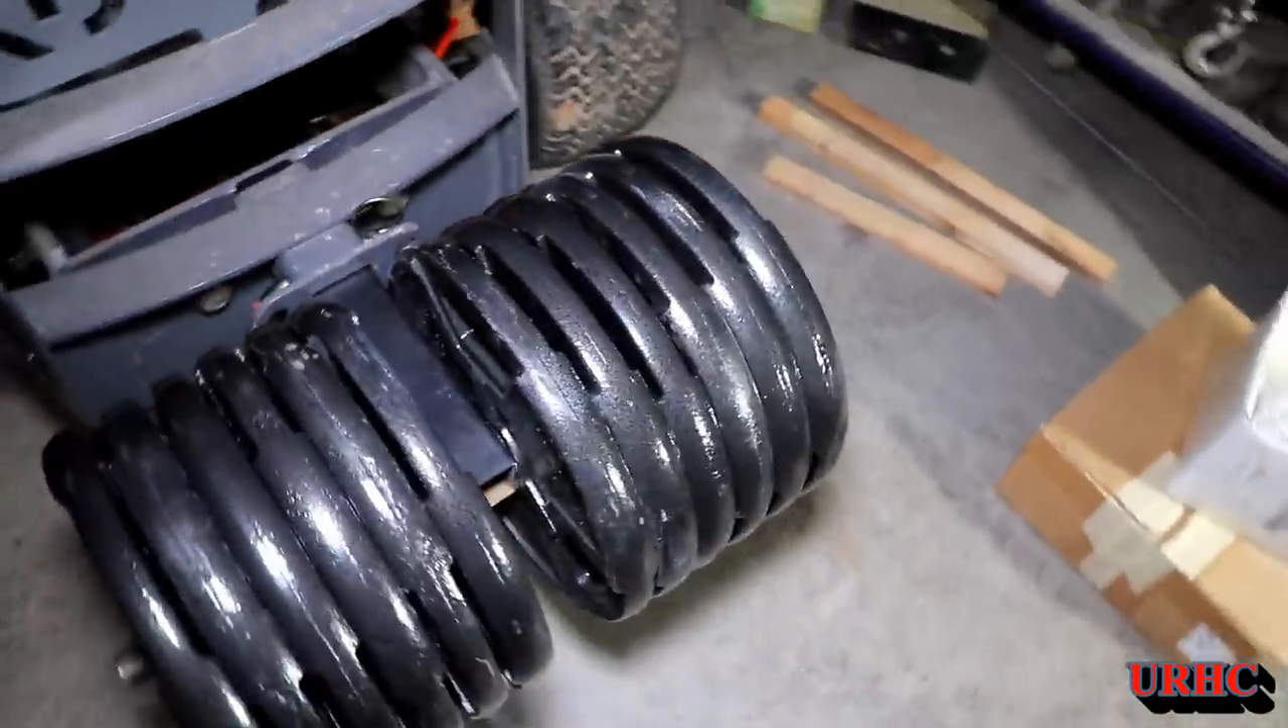Um so I I got 12 weights there 12 25 pounders on the front there and that'll give me 300 pounds and it's a you know a nice compact package that goes together.